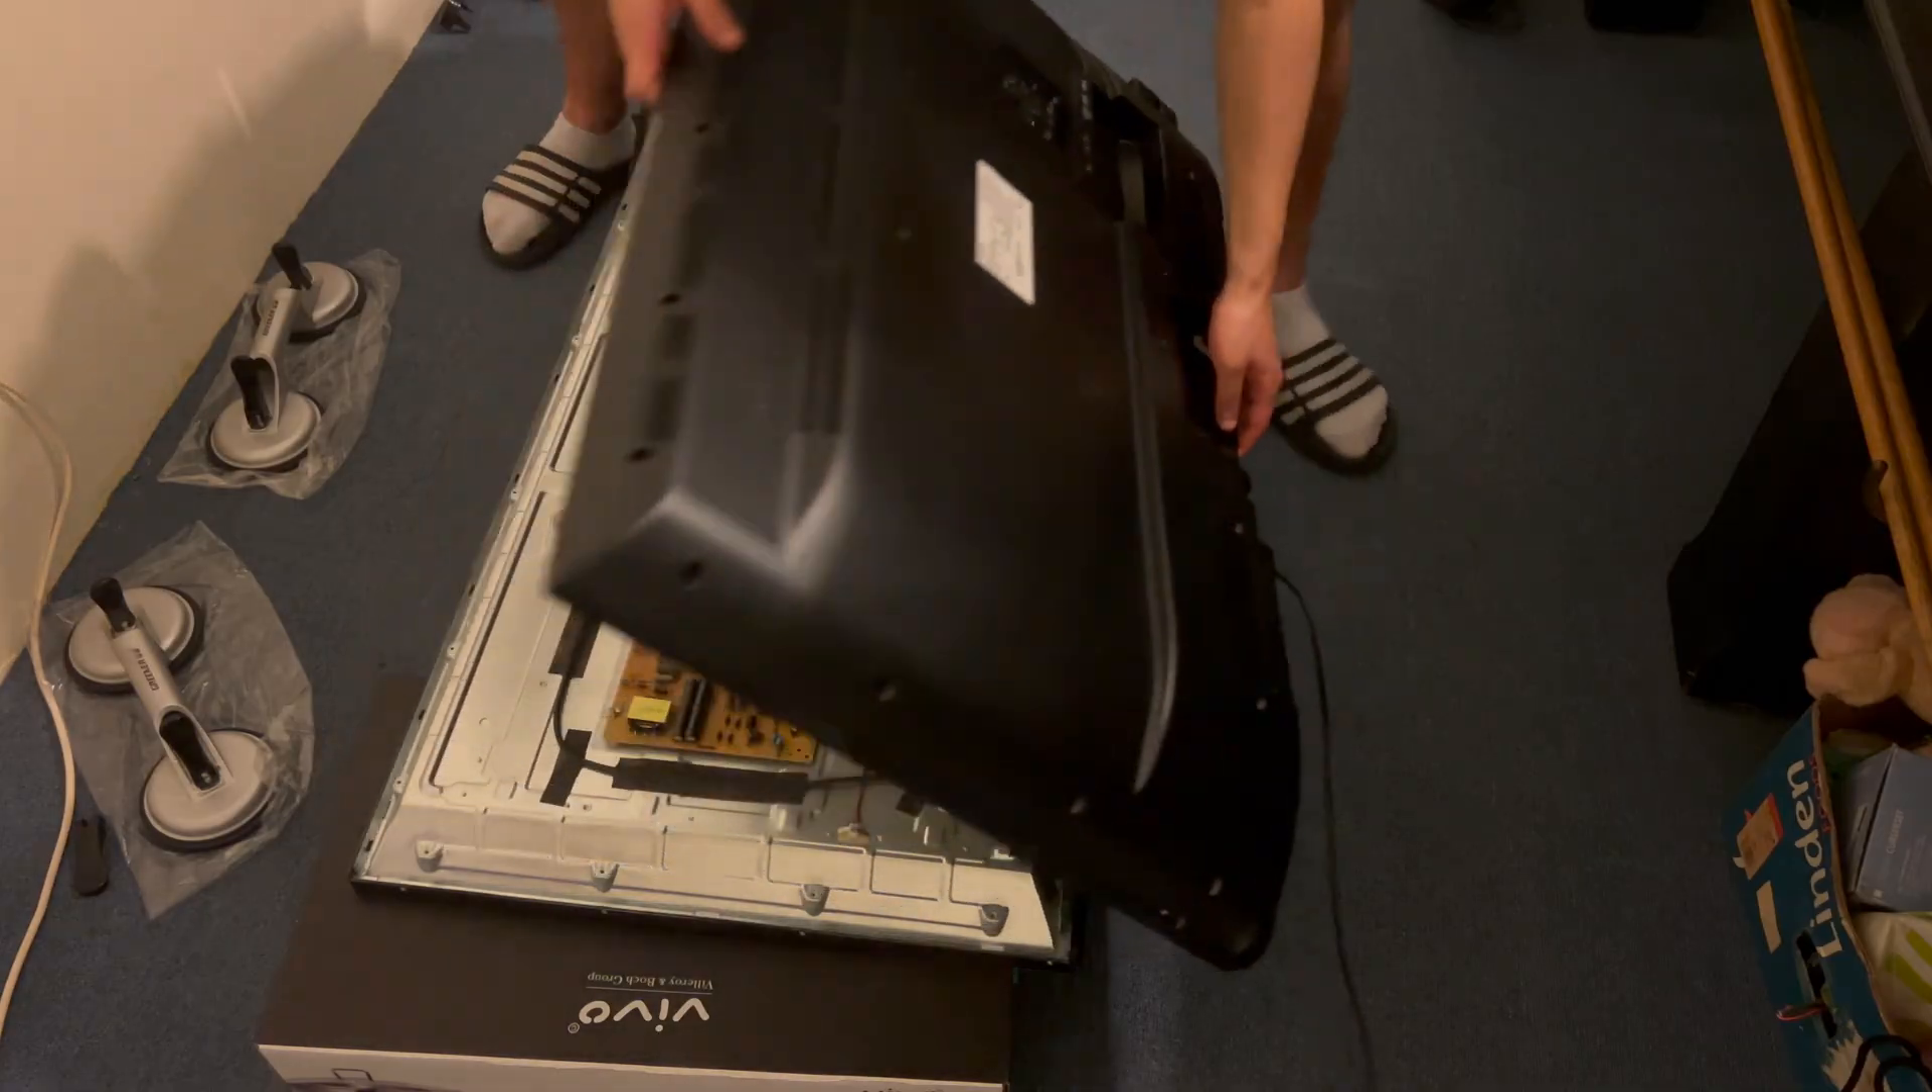With the final screw out we can now lift off the back cover and reveal the insides.